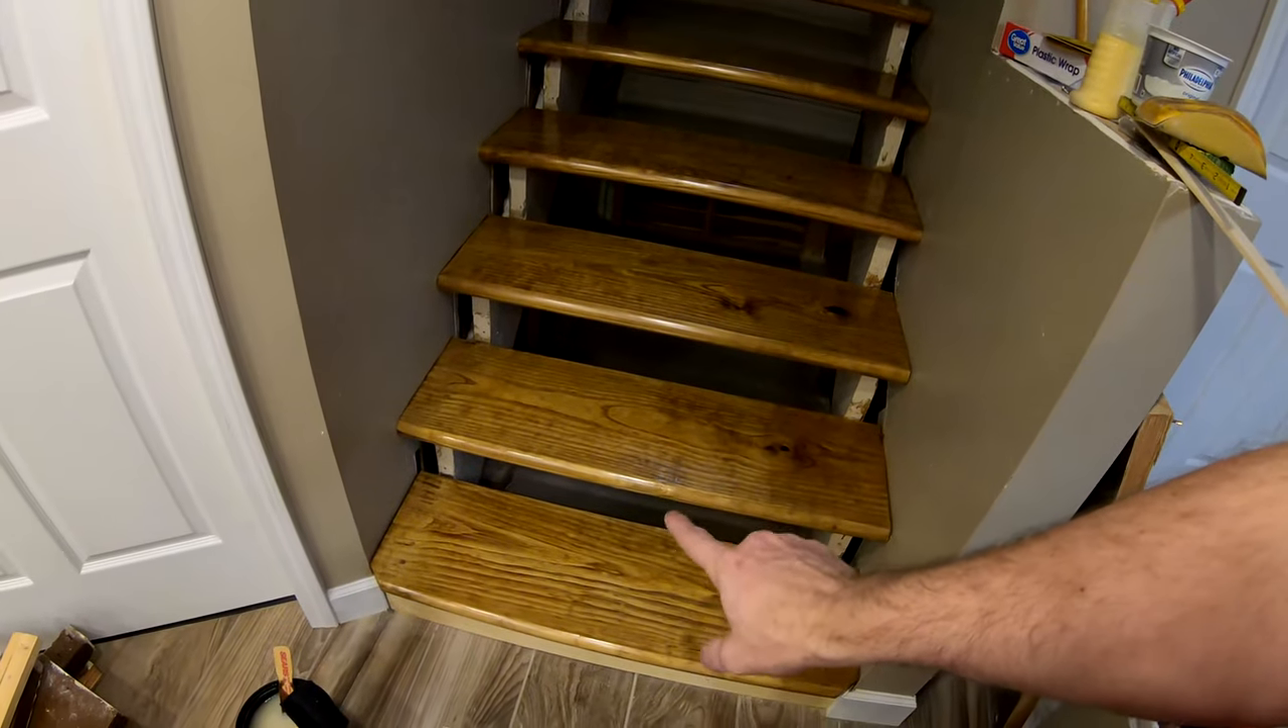And all that's left on the stairs is the risers and the handrail. And then I just need to put a cap on this half wall.